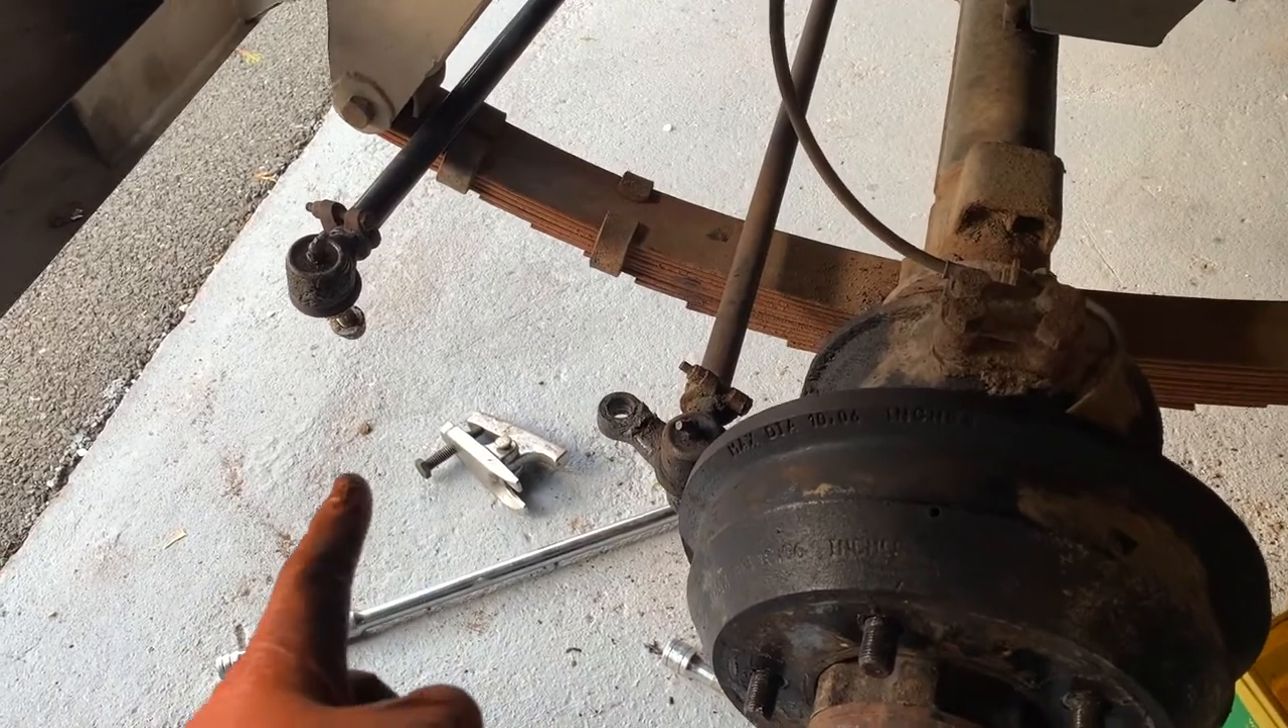And here we have one side largely complete, track rod disconnected, actually without the use of the puller.